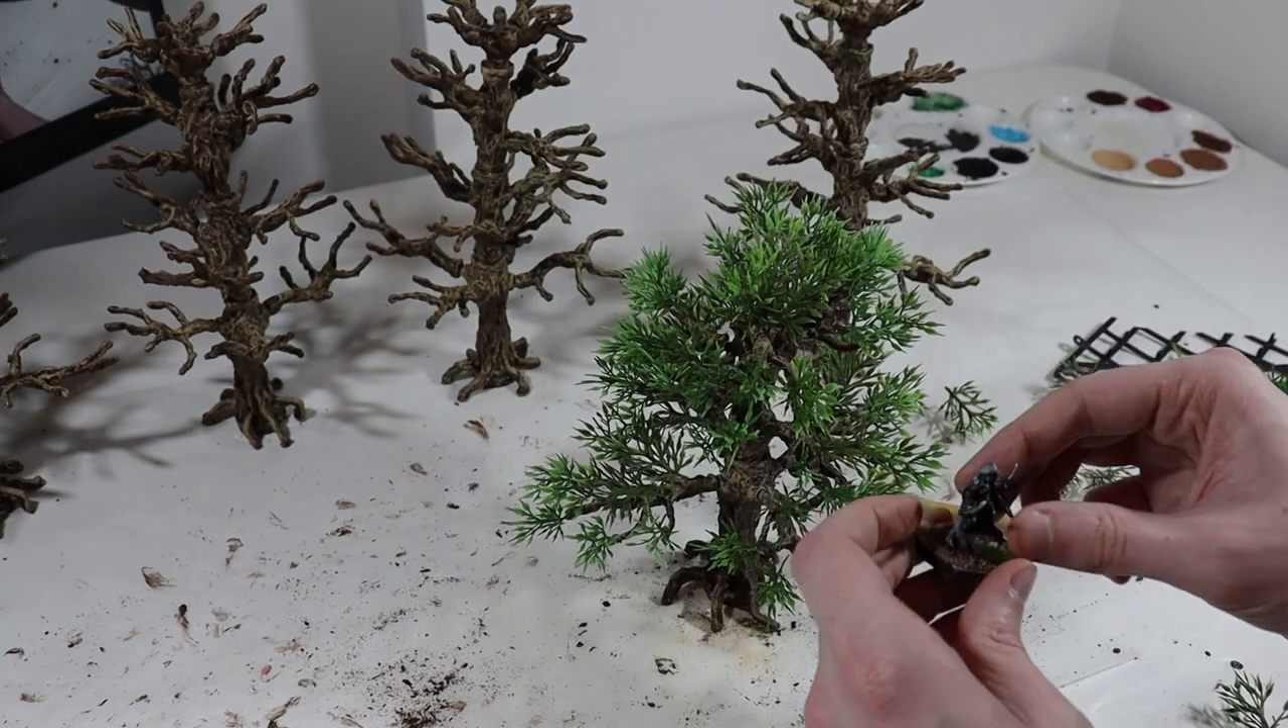Here's what a standard tree looks like once all of the foliage is added.